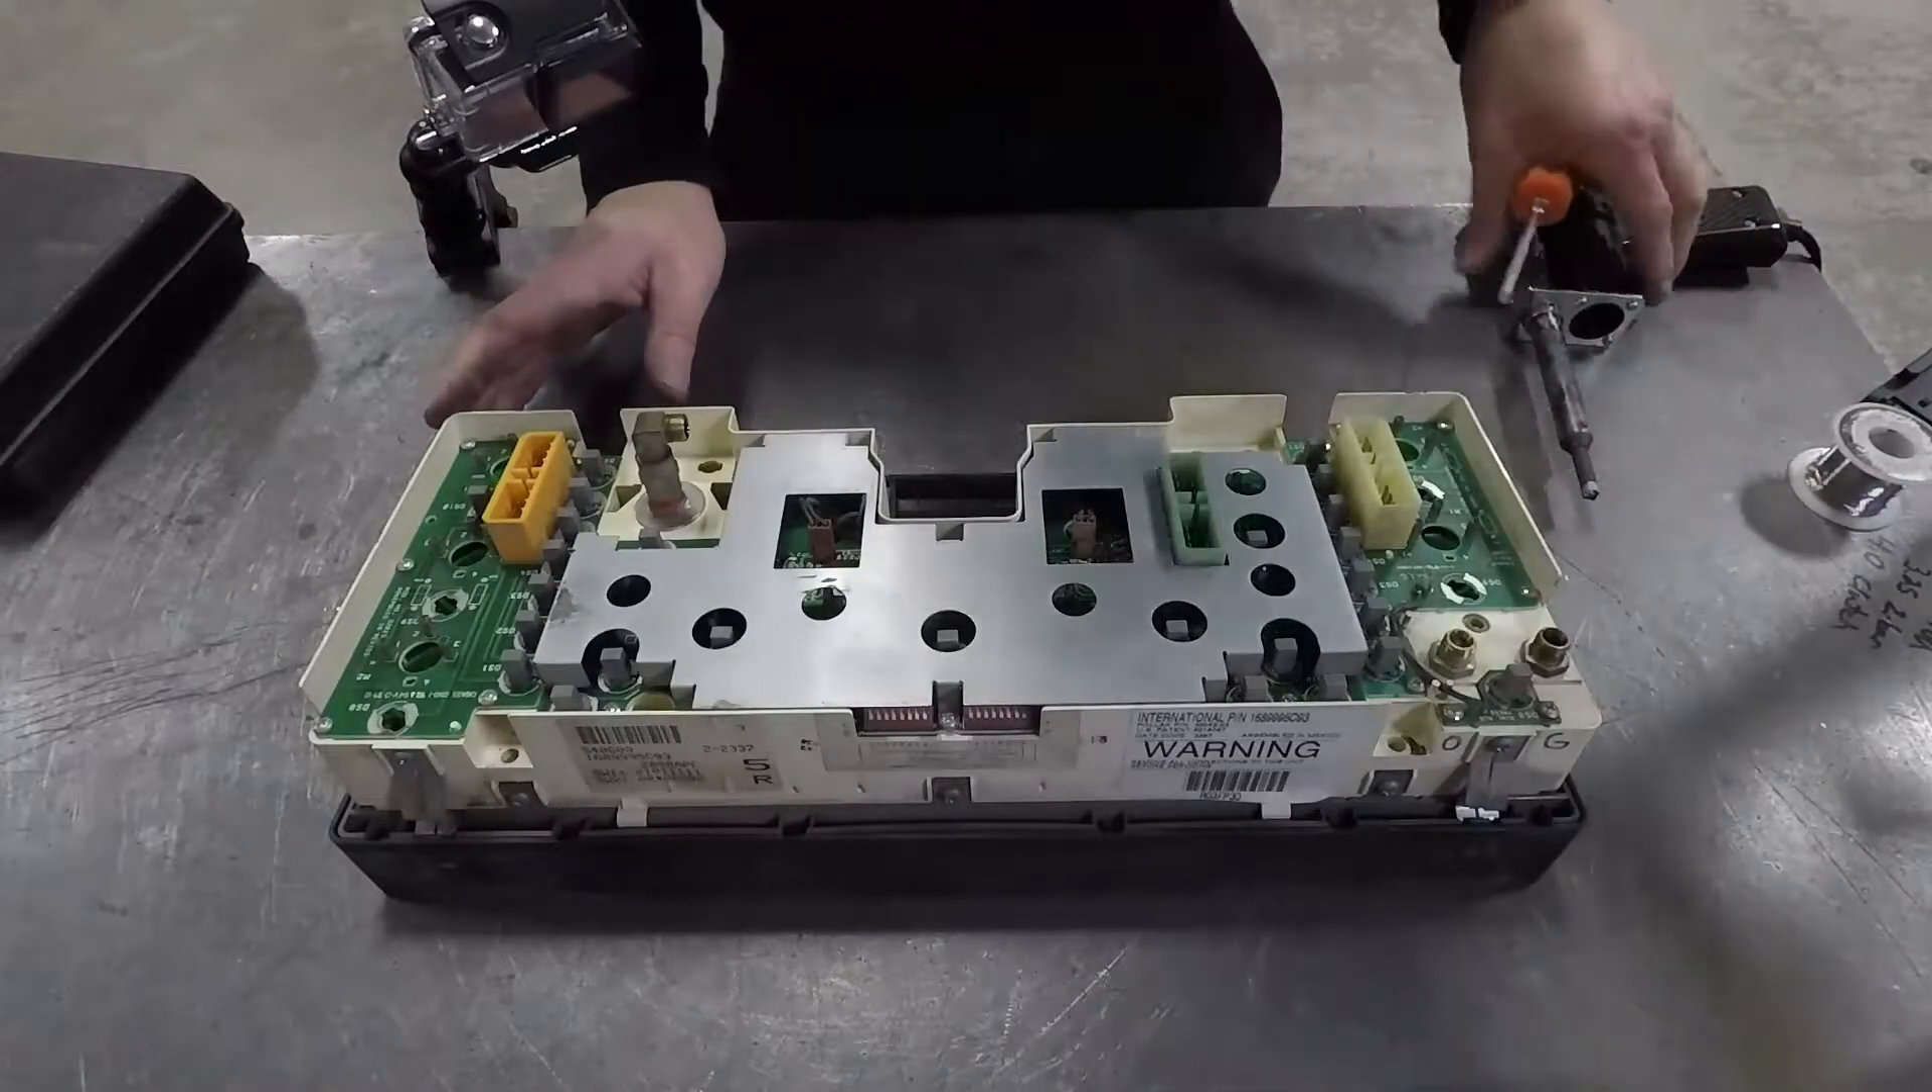Okay so we got our gauge cluster out the truck we got it over here in the bench.